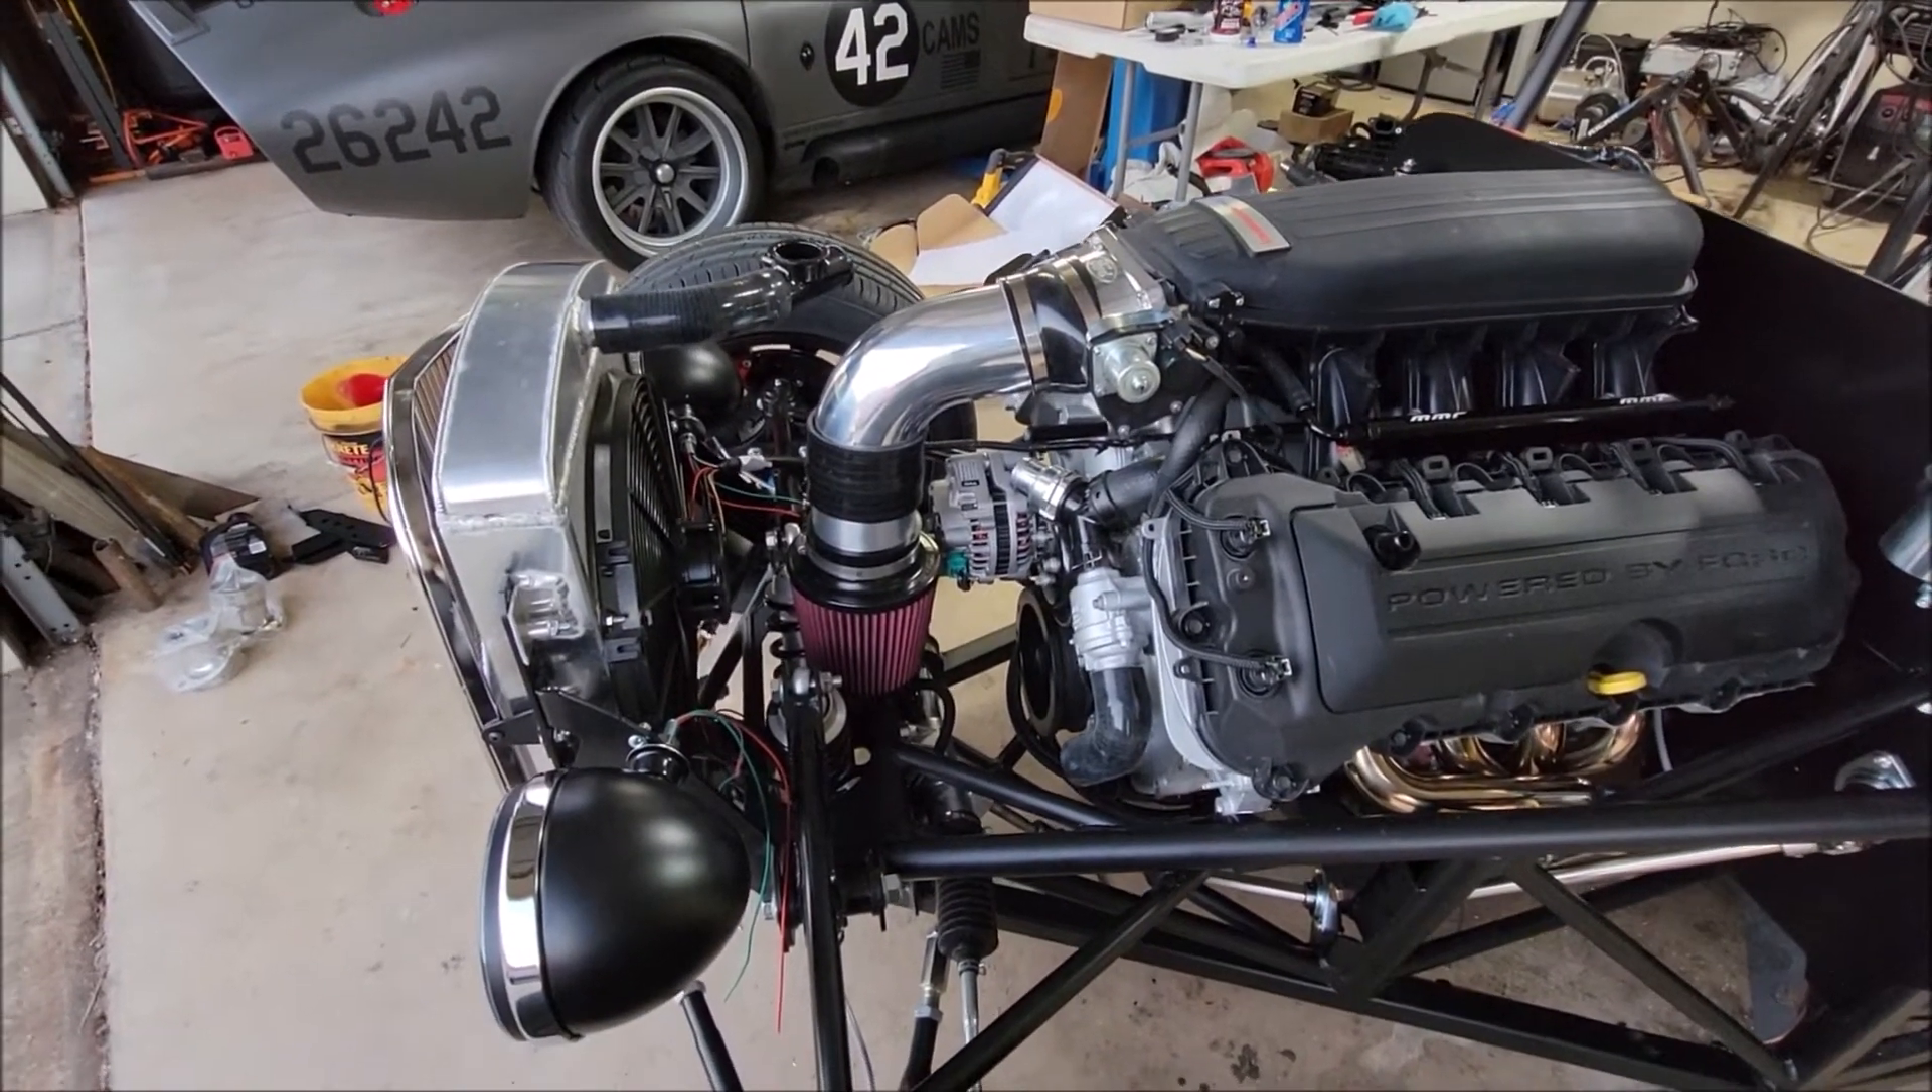We've got the mass air tube arrangement all set up.